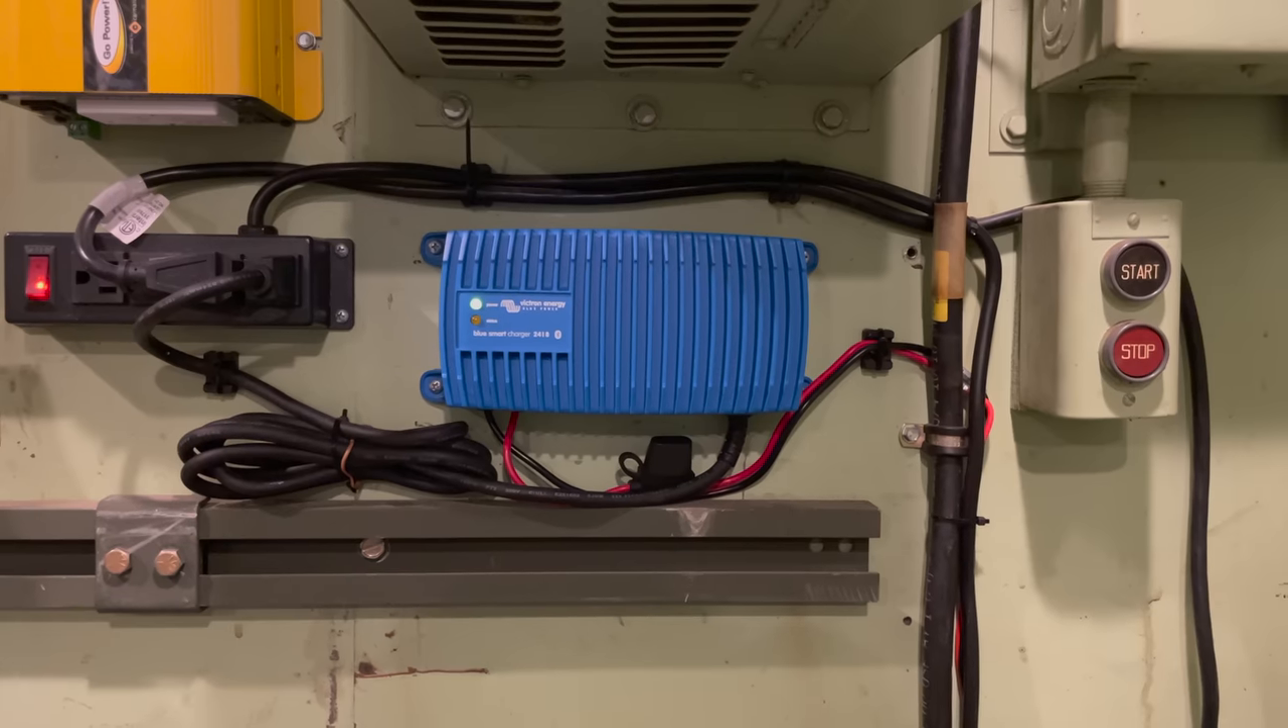I have the new charger installed right now.